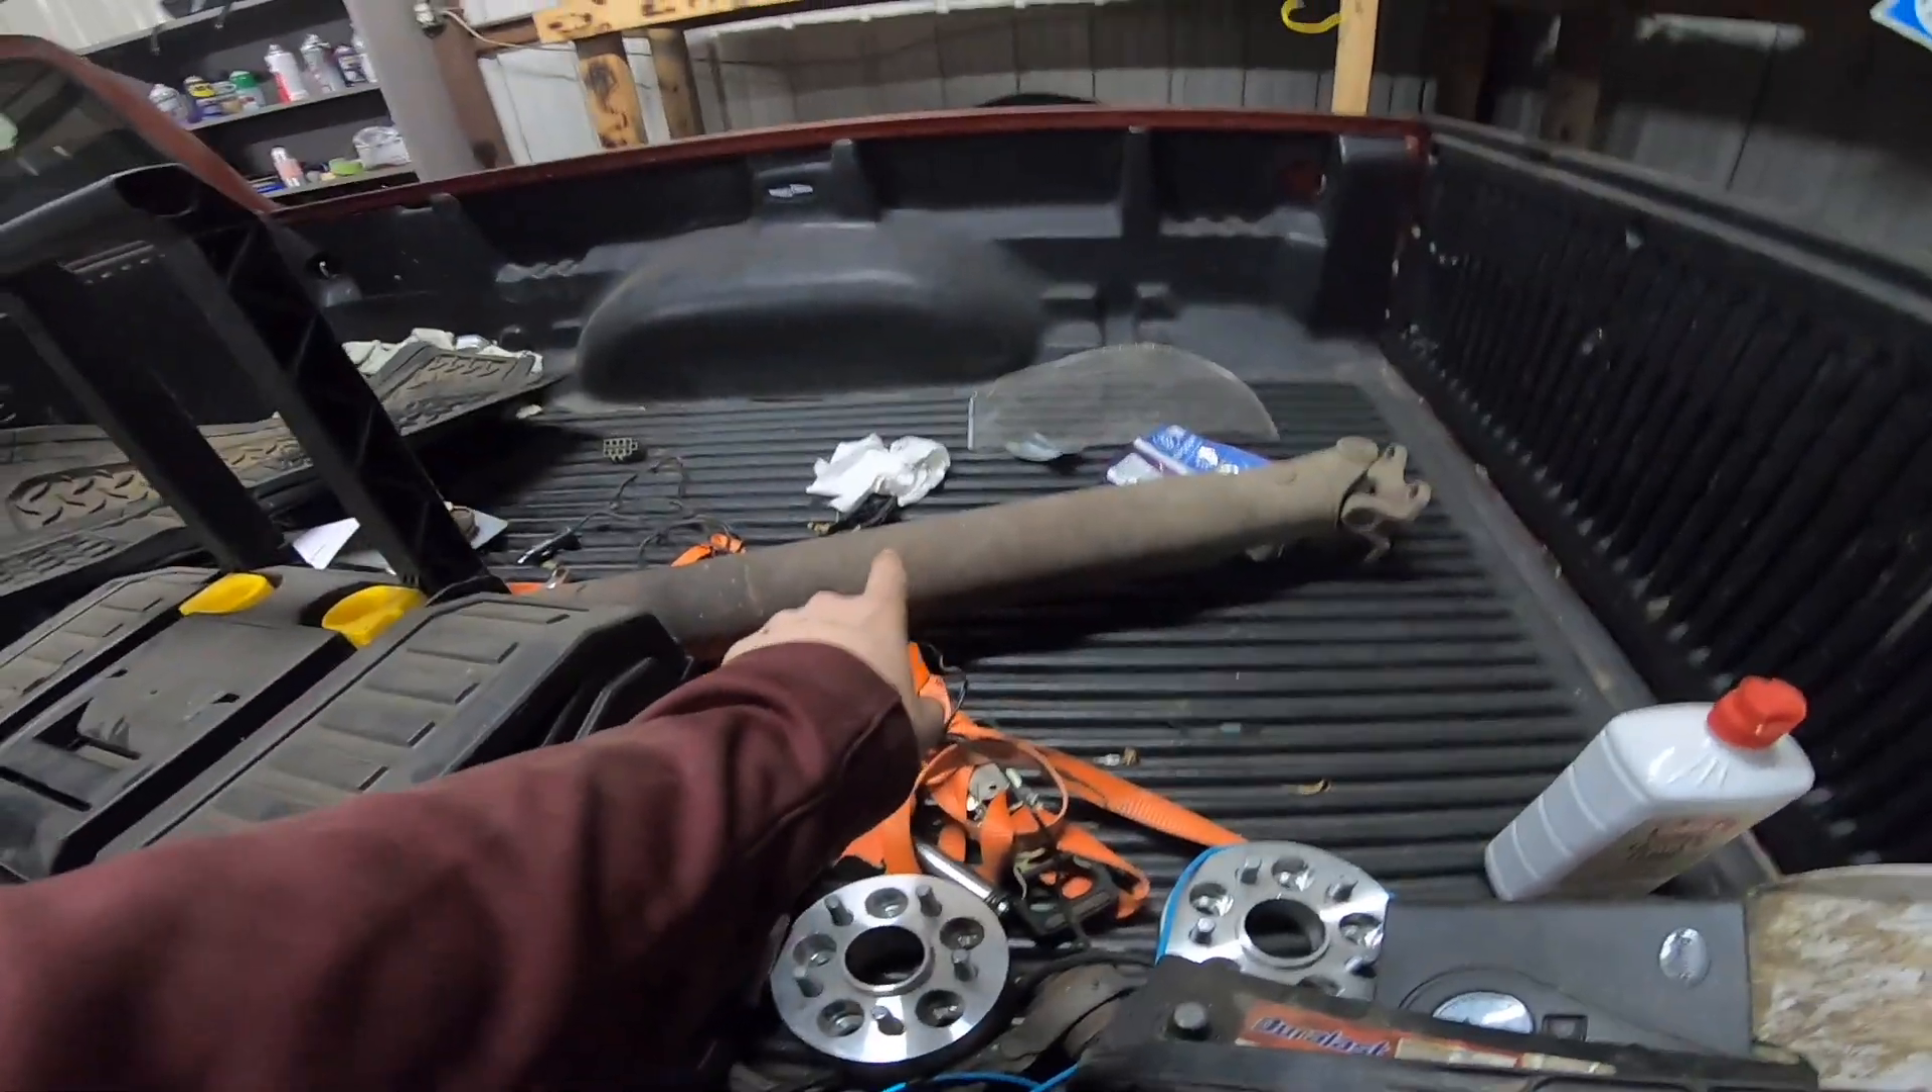I got the drive shaft out.